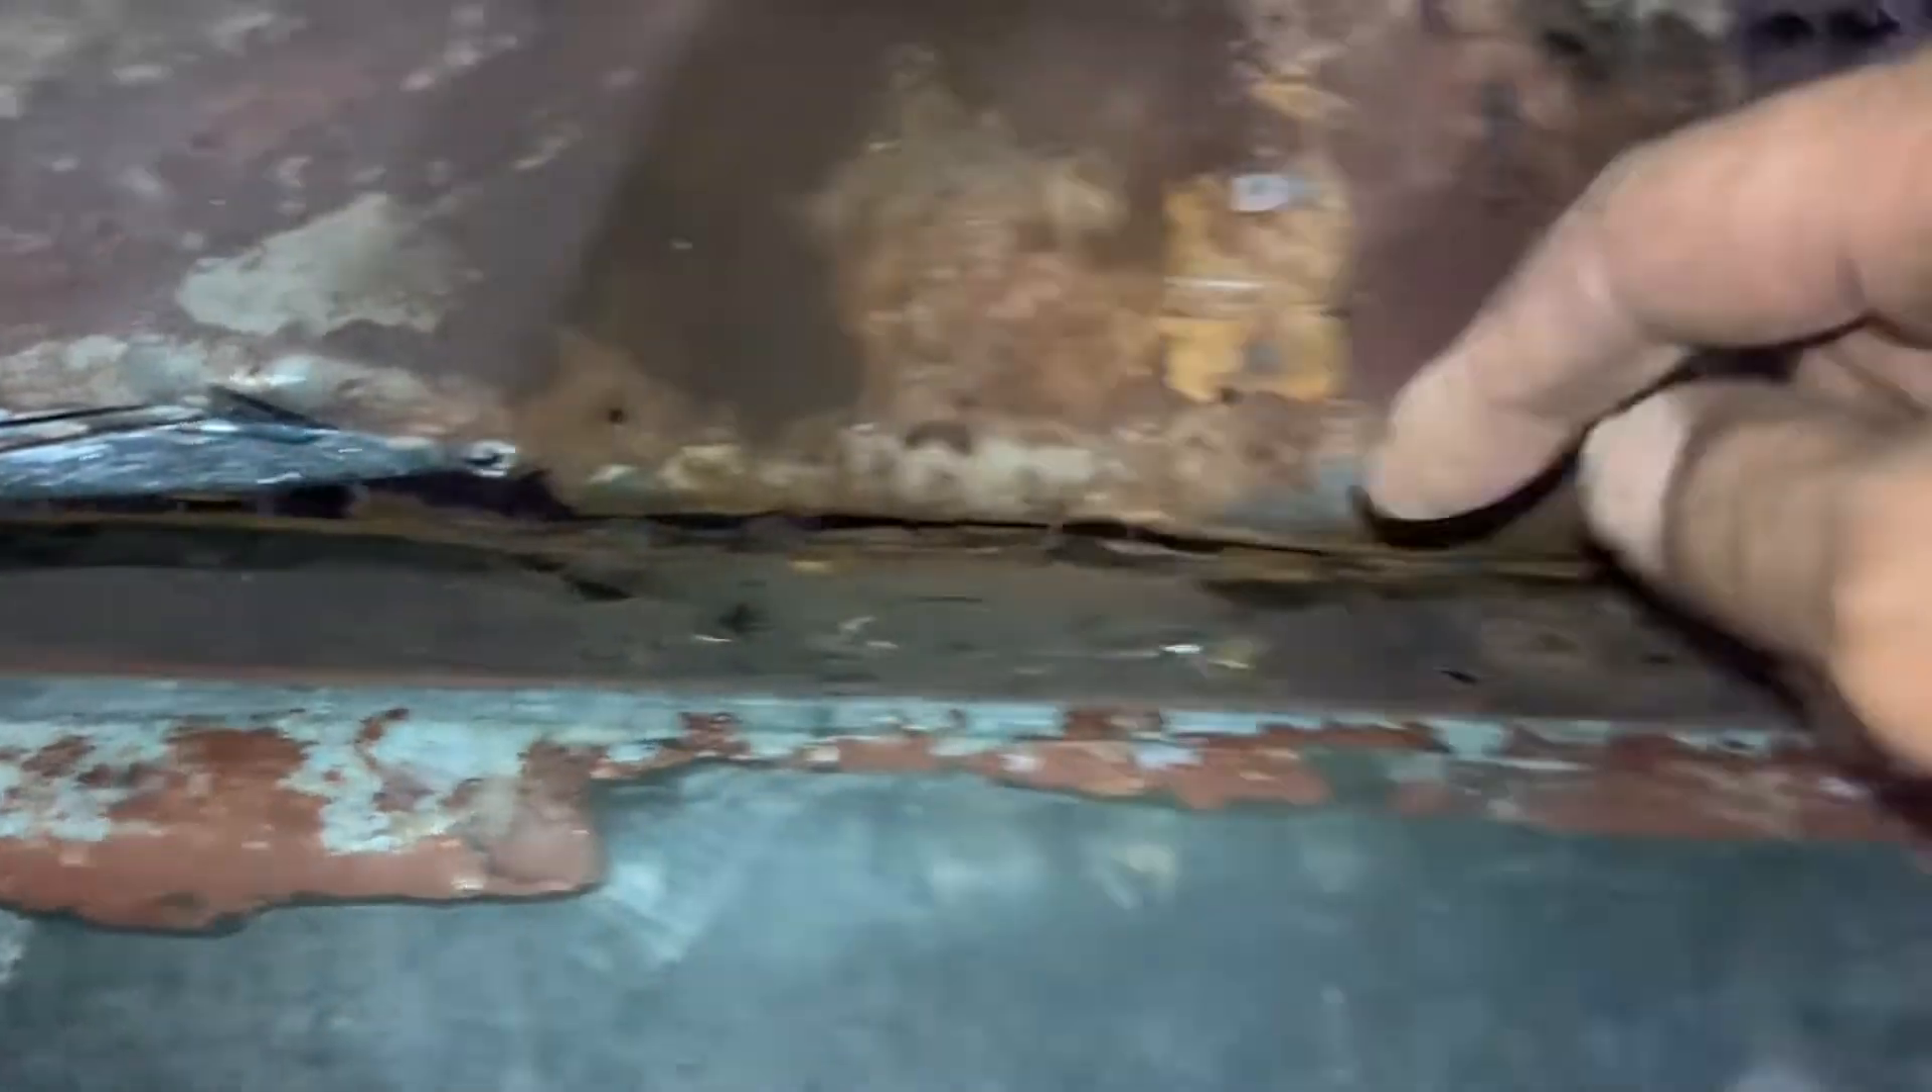Now, what you can see here, rocker panel, floor pan, you'll see a gap all the way along here.